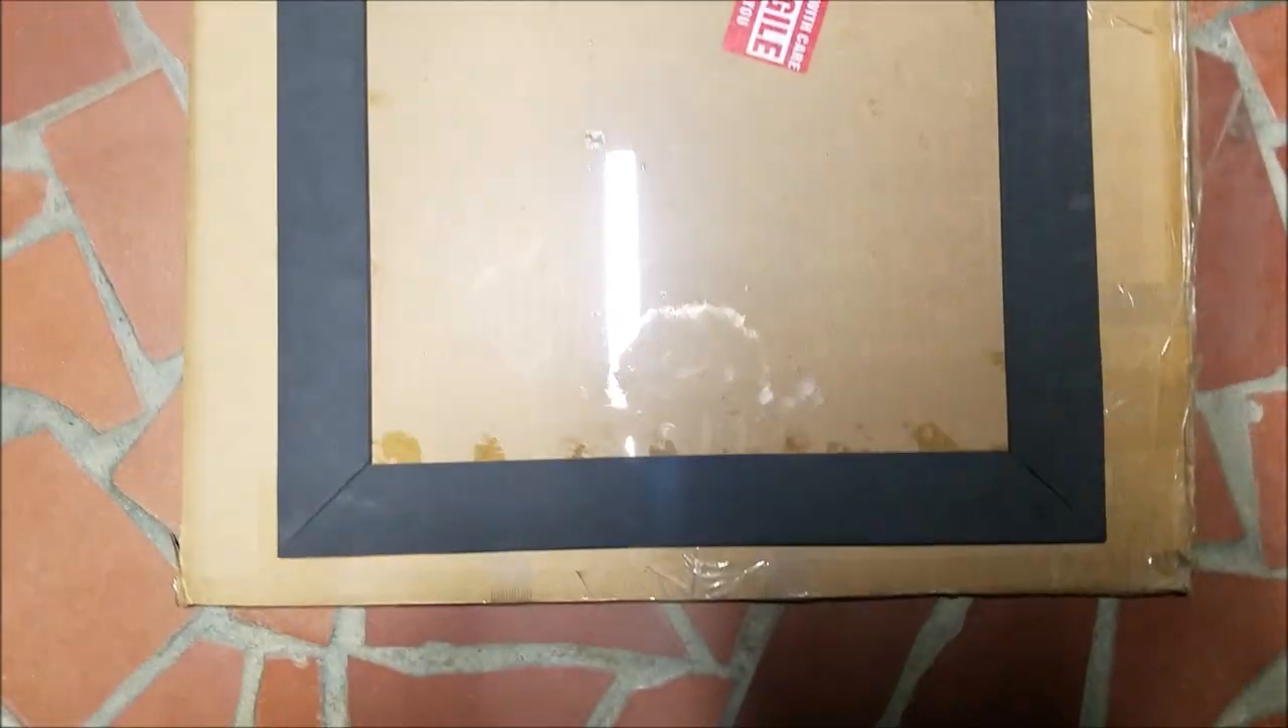That is how your window should look after putting the rubber gasket thing on it.